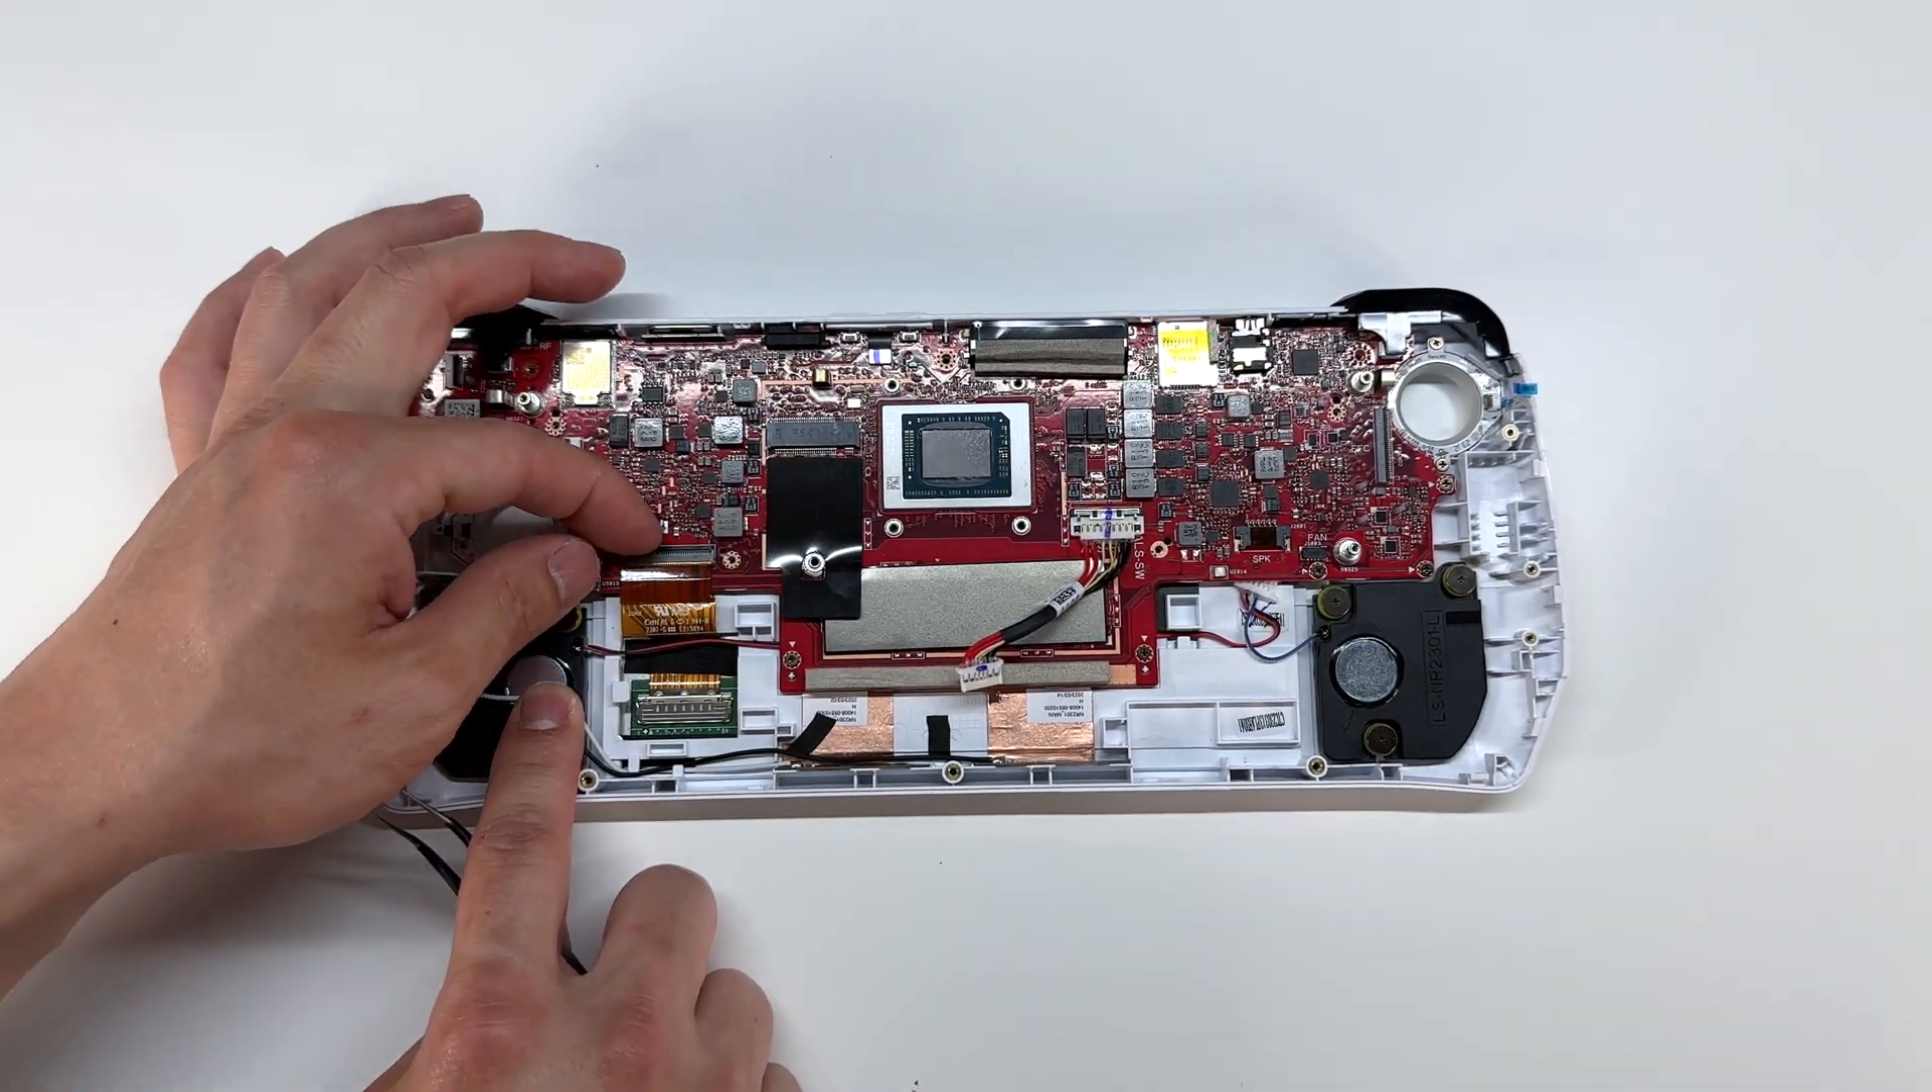Now we have access to the main board.